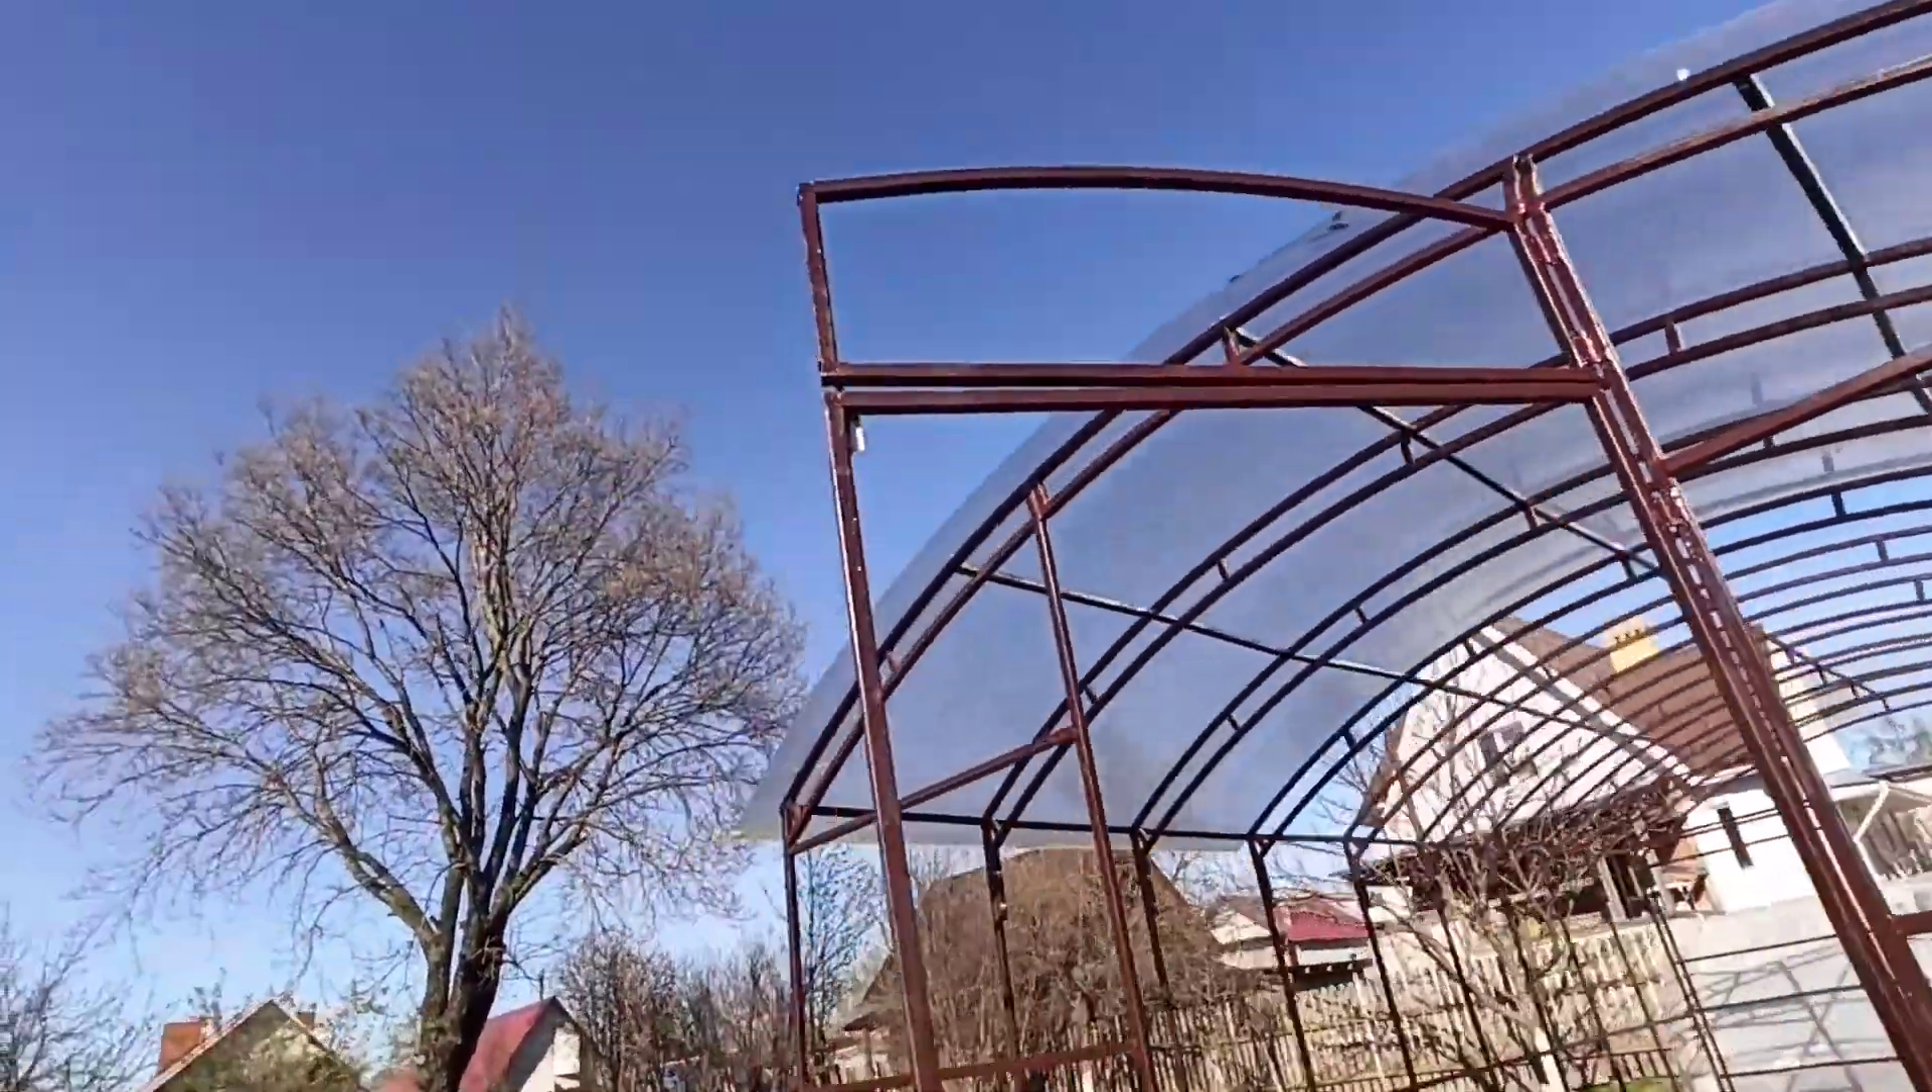Ну вот он первый листик на крыше лег.